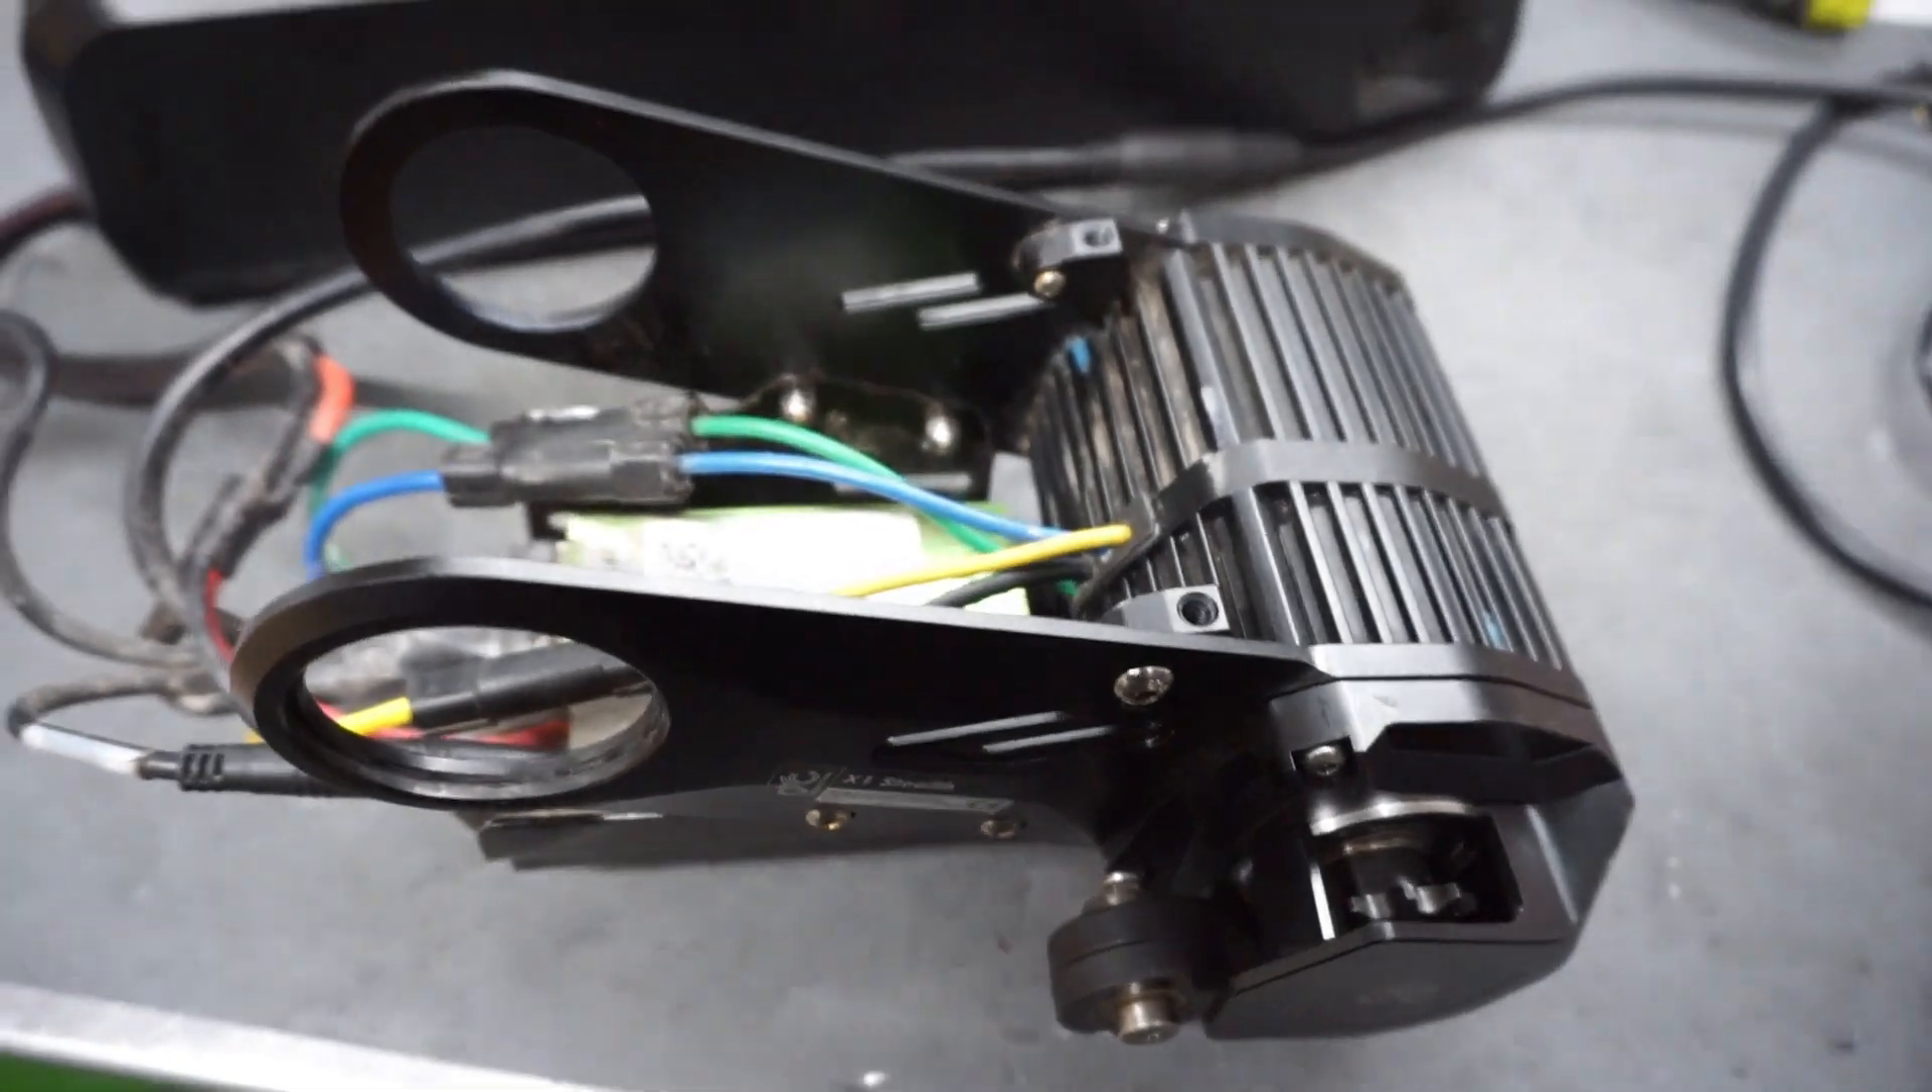You can see the motor. Fully assembled.